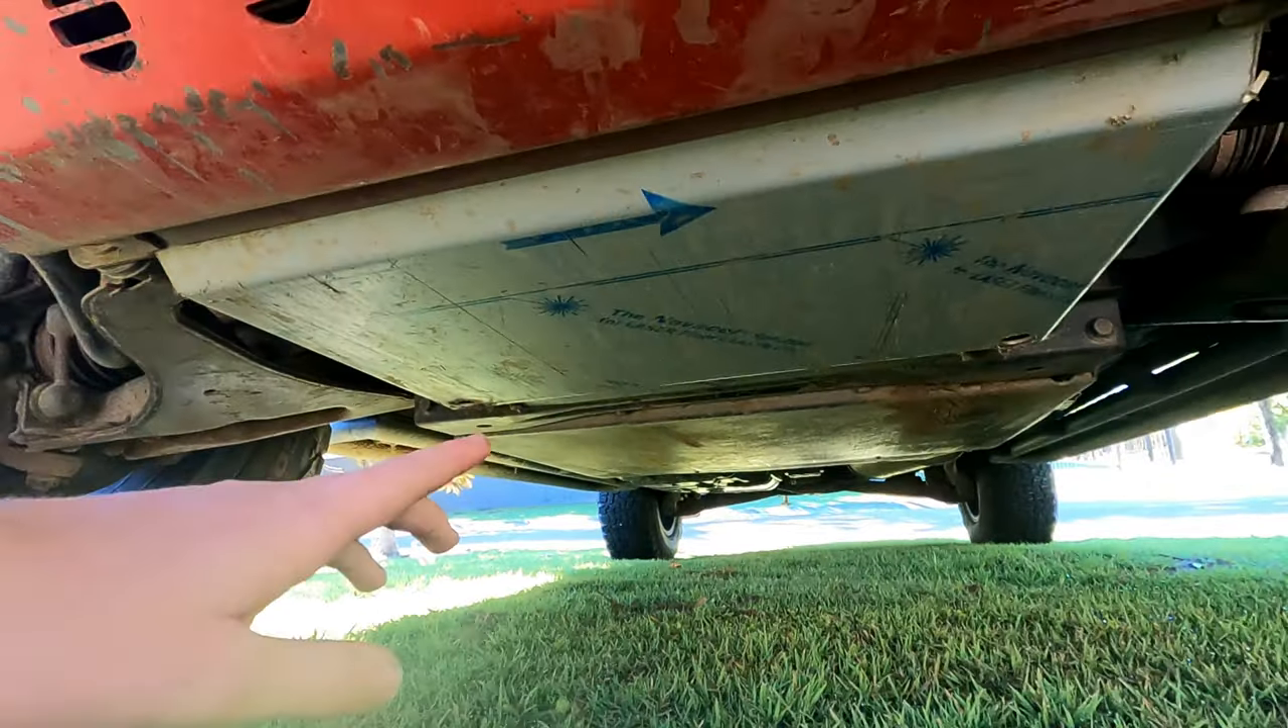As you can see I haven't ripped off the protective plastic yet.